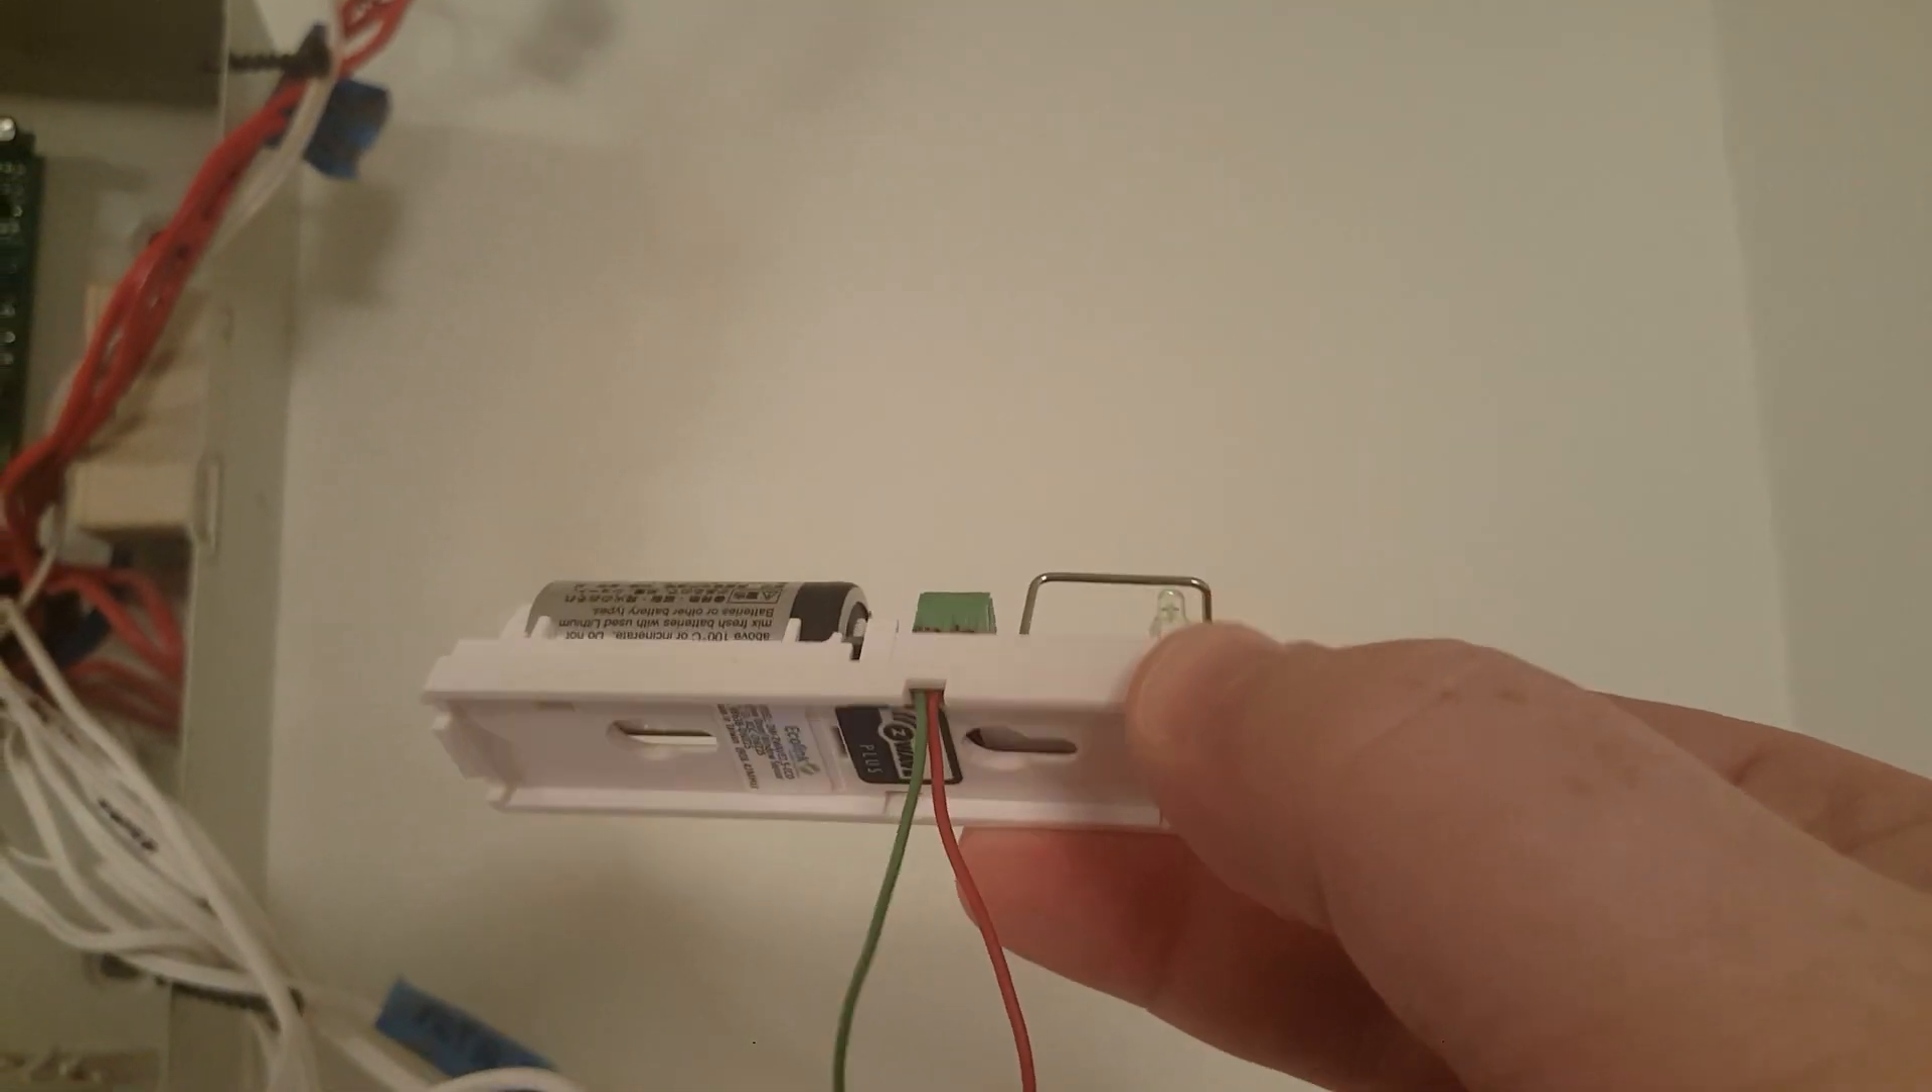So here's the sensor with the top removed.